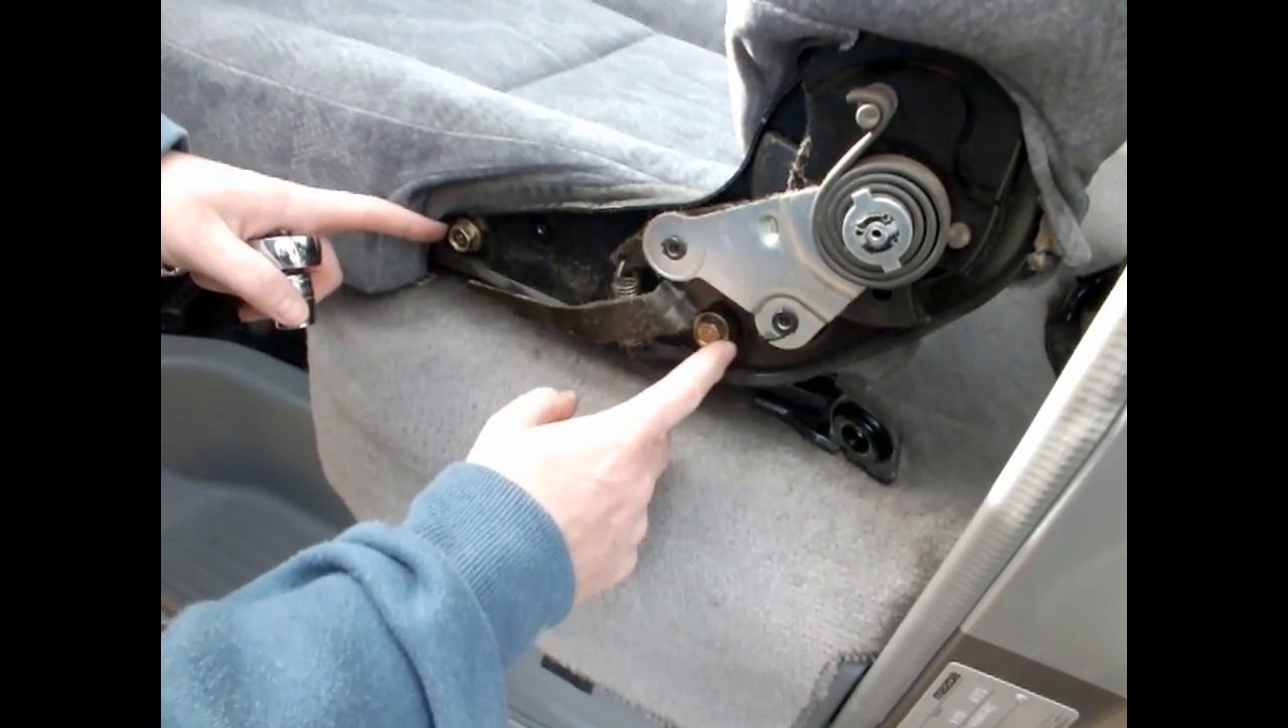Now we've taken the plastic cover off we've just exposed the last two bolts that need to come out.